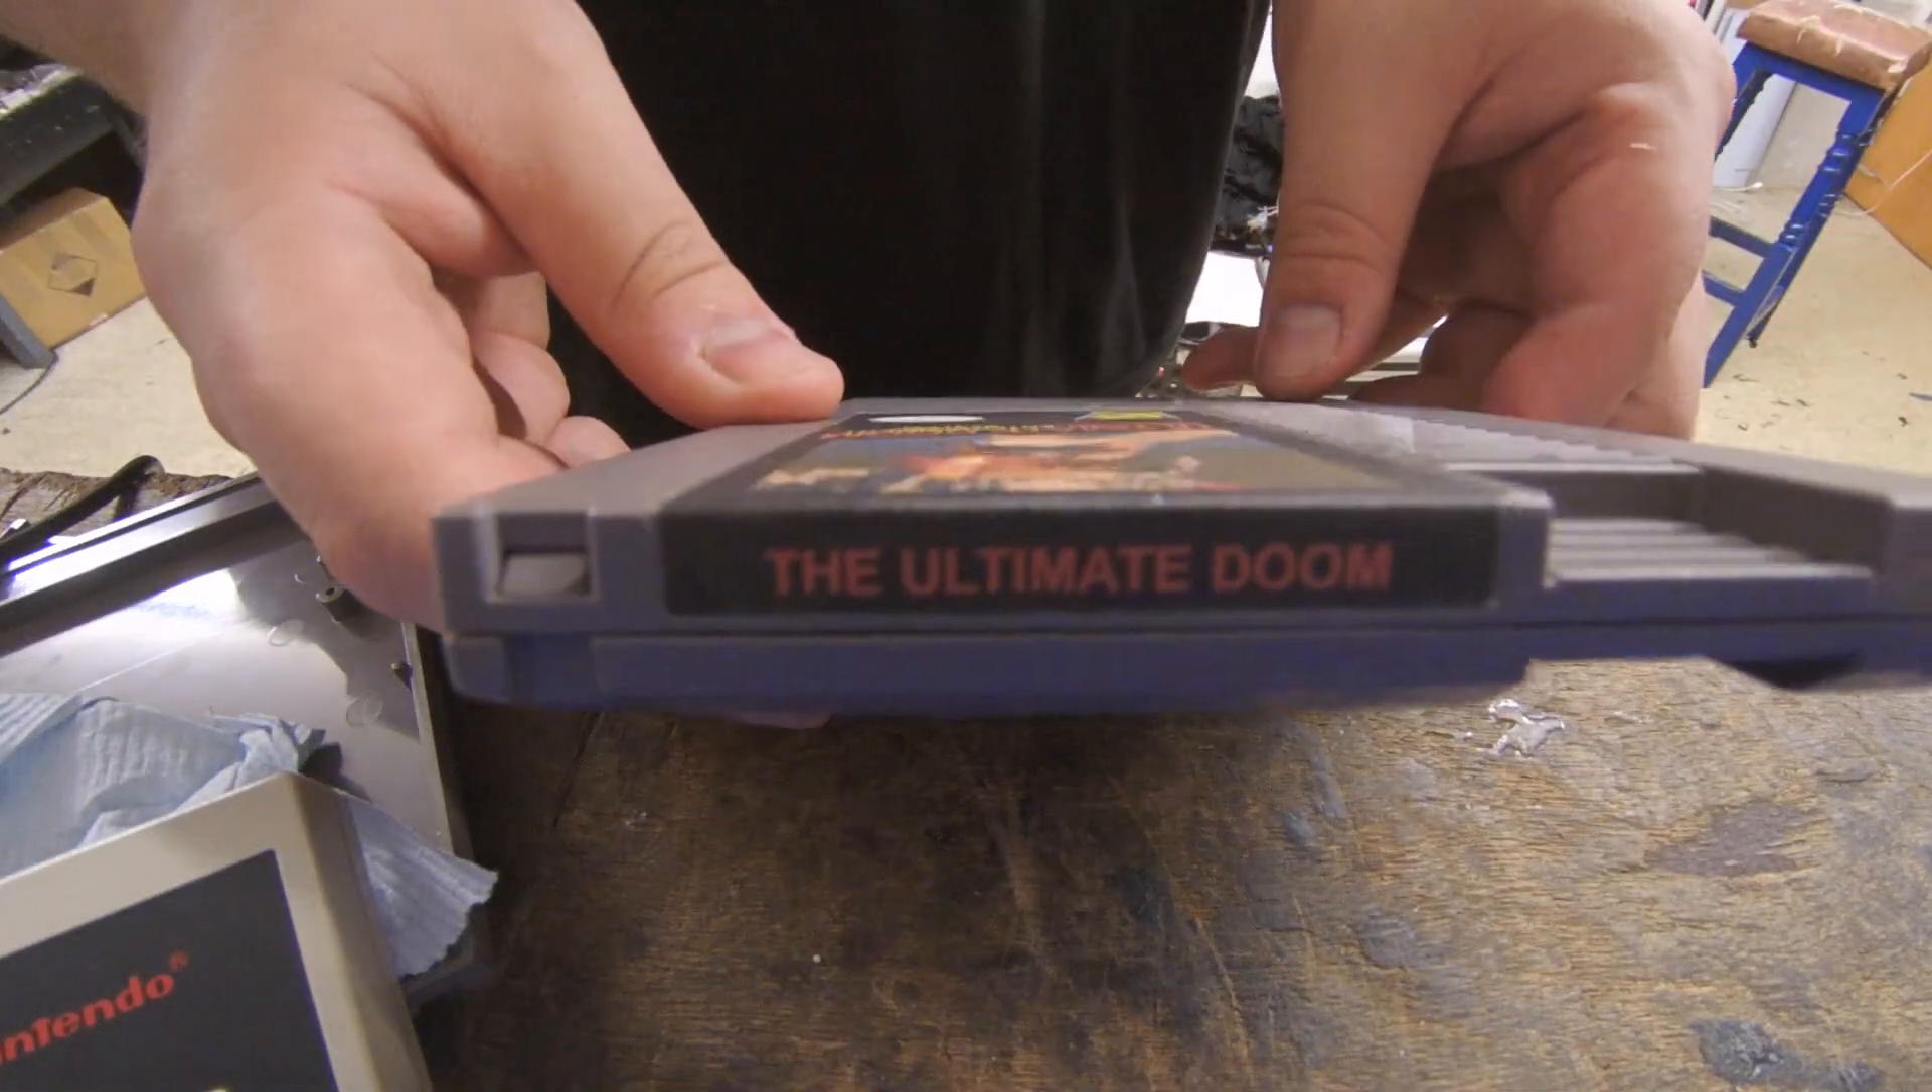Of course we need a new label for the cart, so after removing the old label with help from a heat gun, we just affixed the new label and we're done.